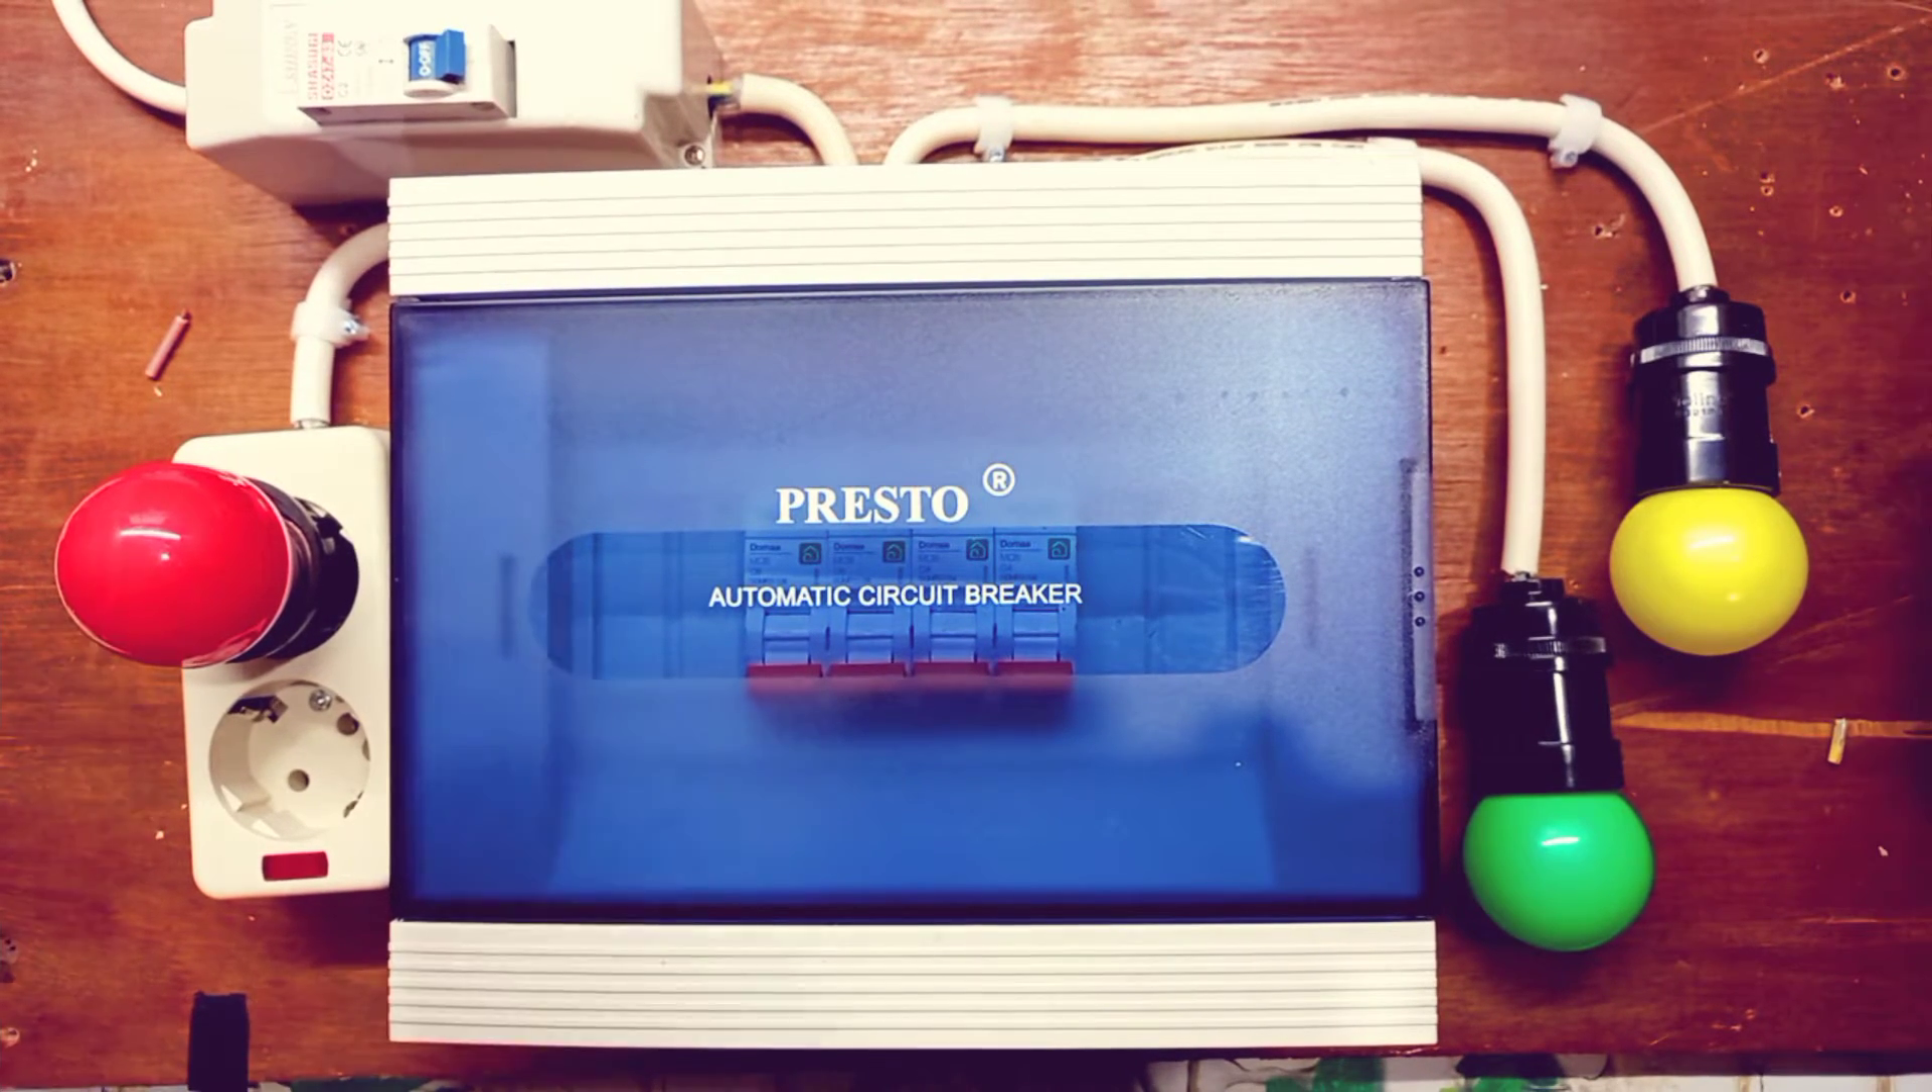Oke sahabat lampu sudah terpasang seperti ini.